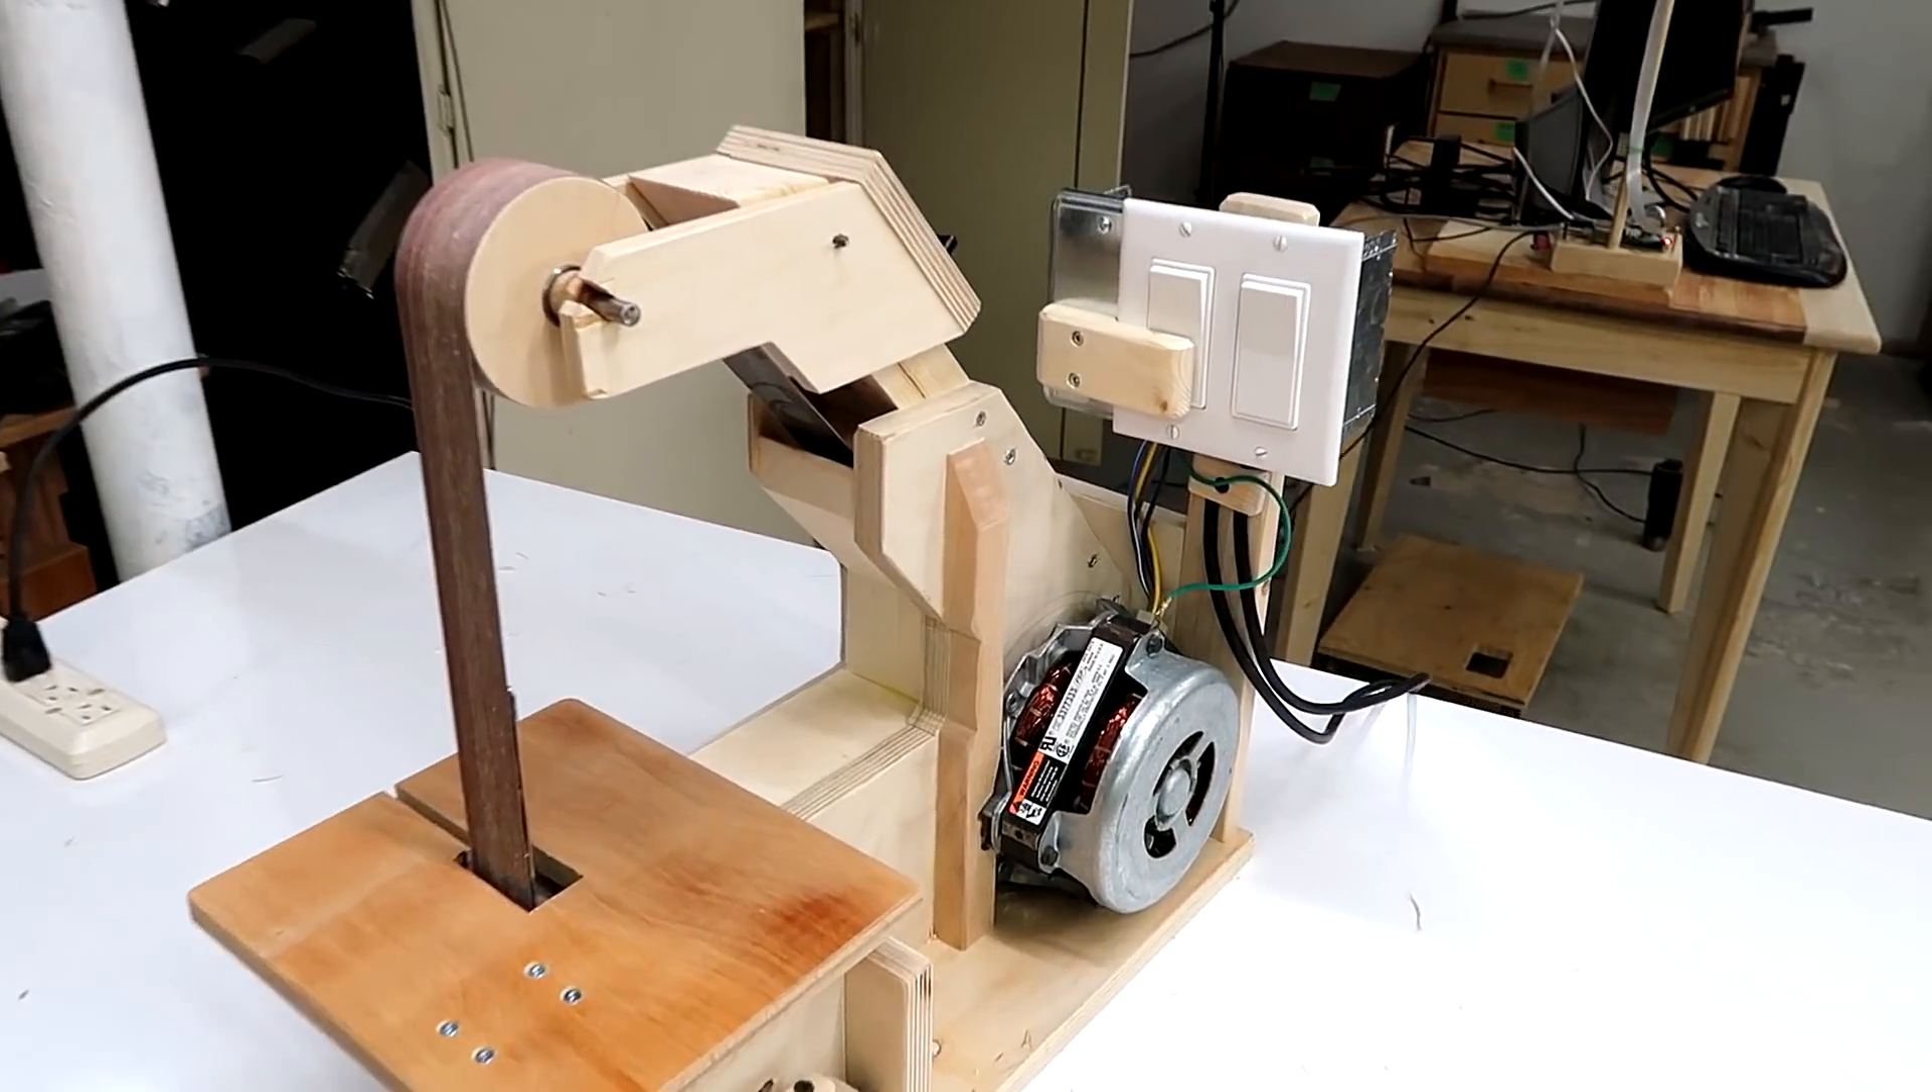And now I've got the switch mounted on the machine.